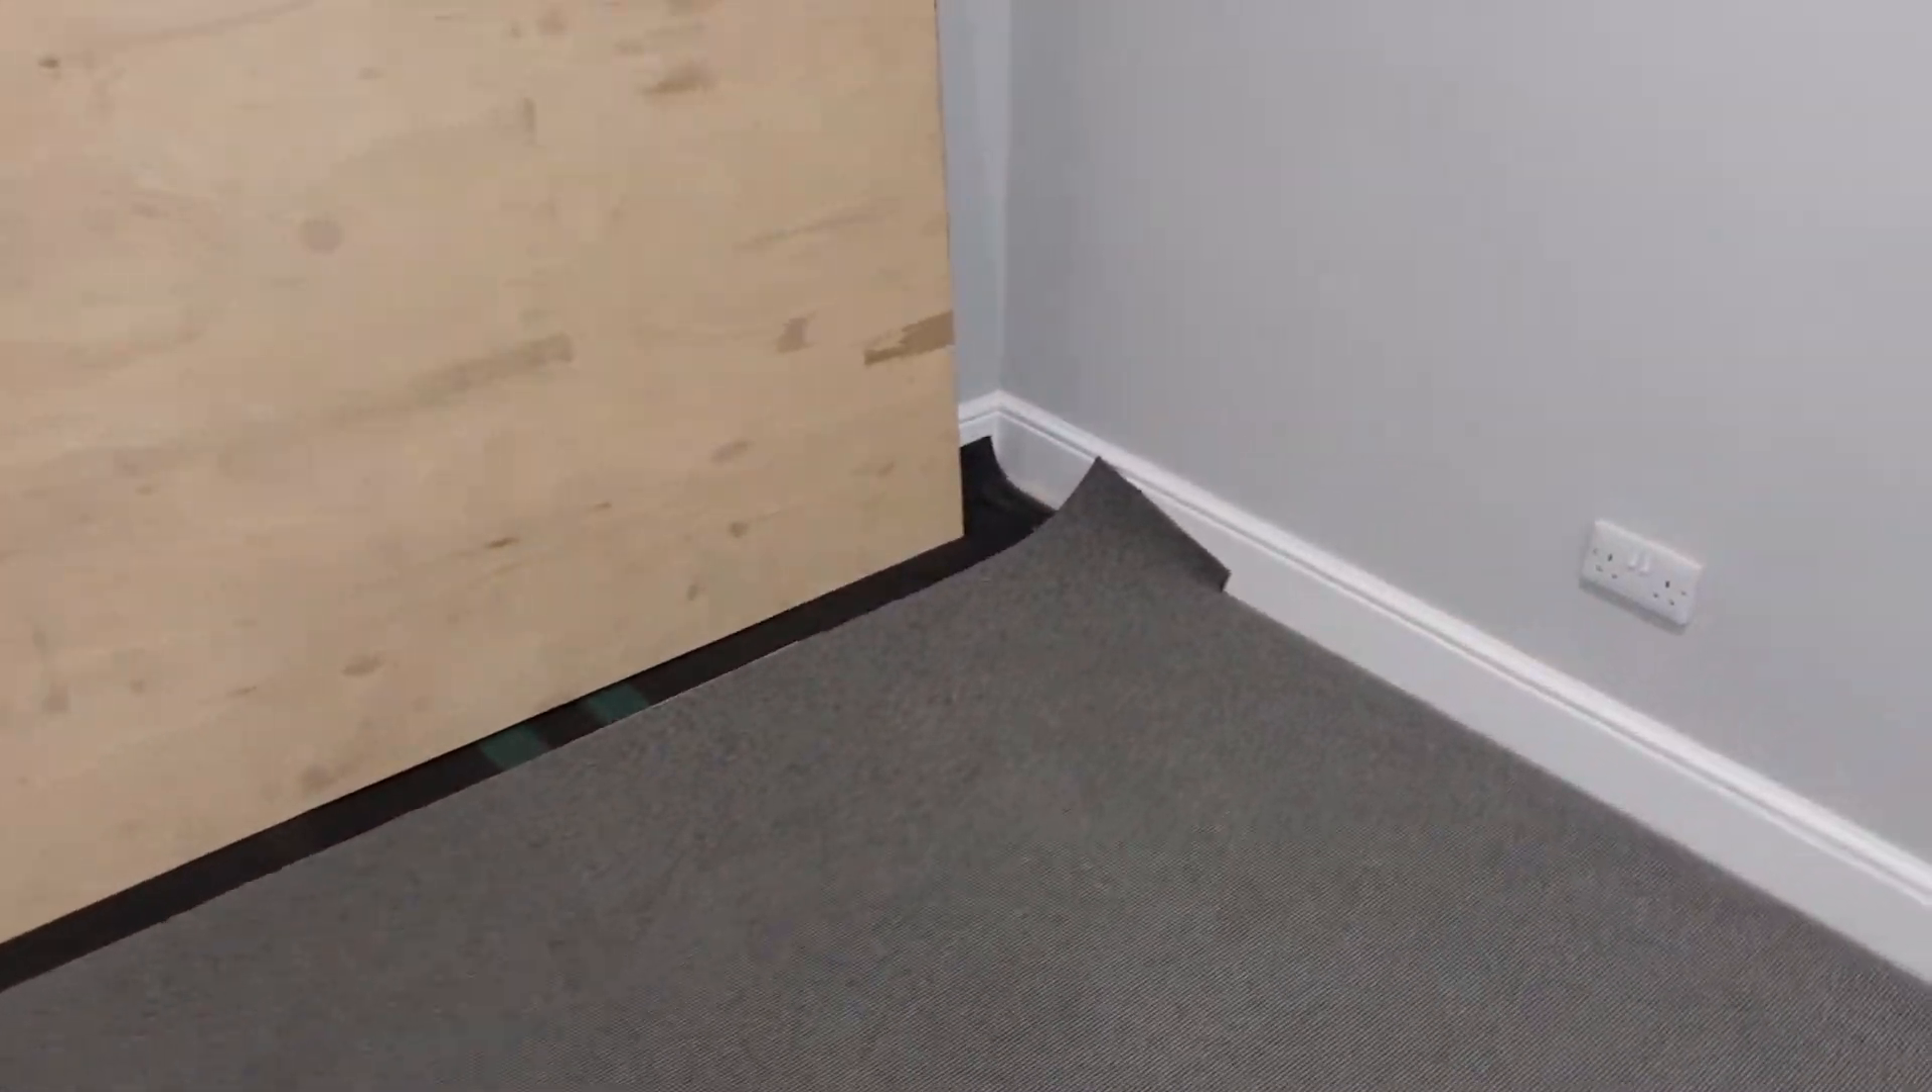The carpet's all down. They've just got the corner bits just there to finish off, but yeah, looking pretty good.